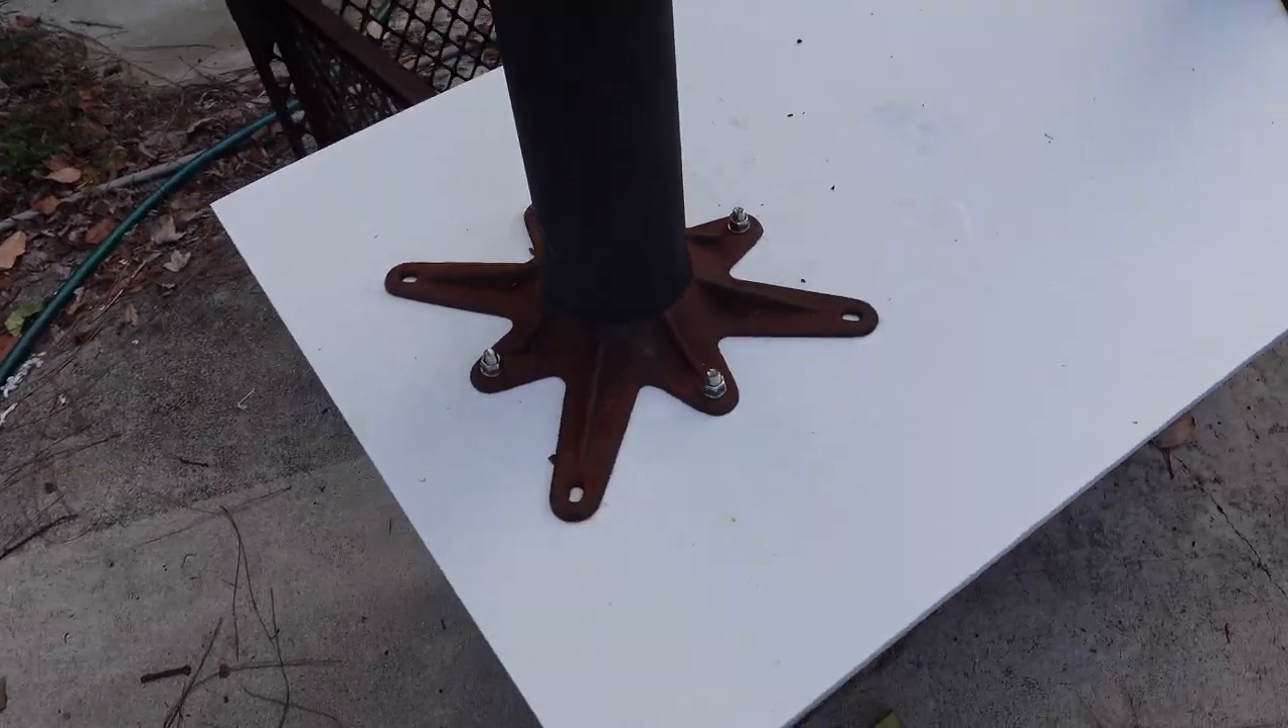As you can see, we got the bolts put in.